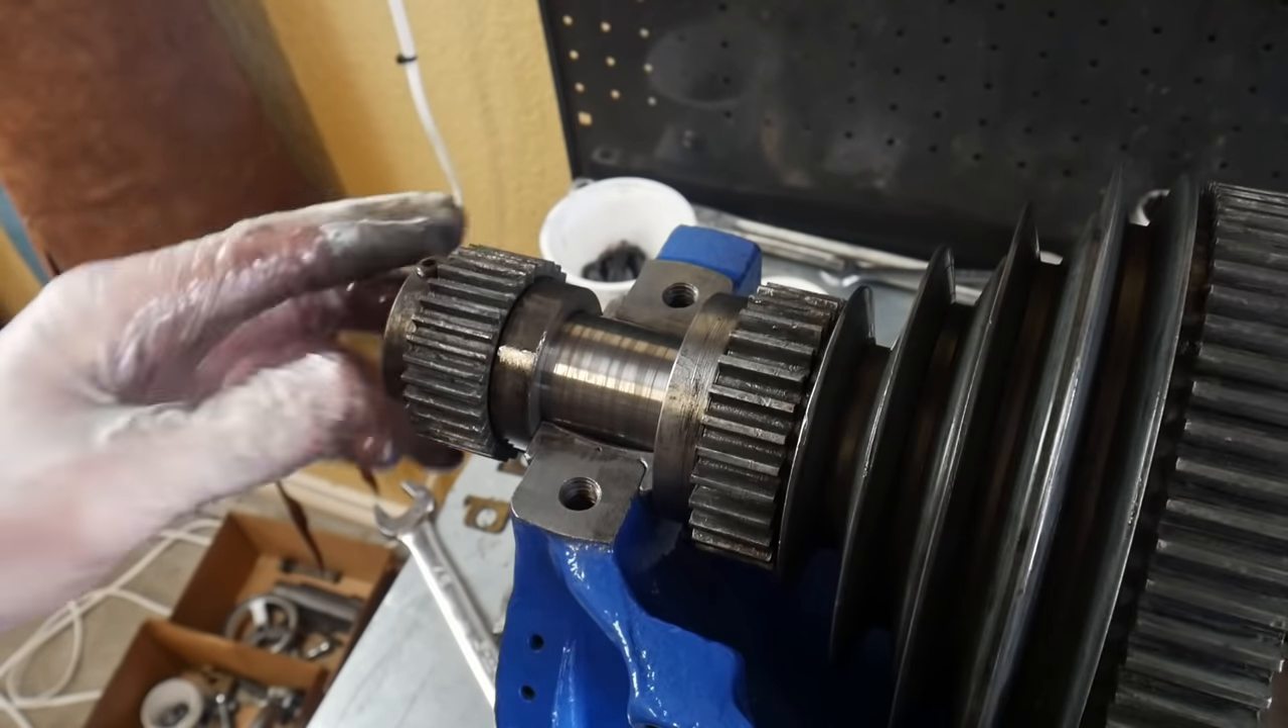So I got the whole gear assembly back in the headstock.